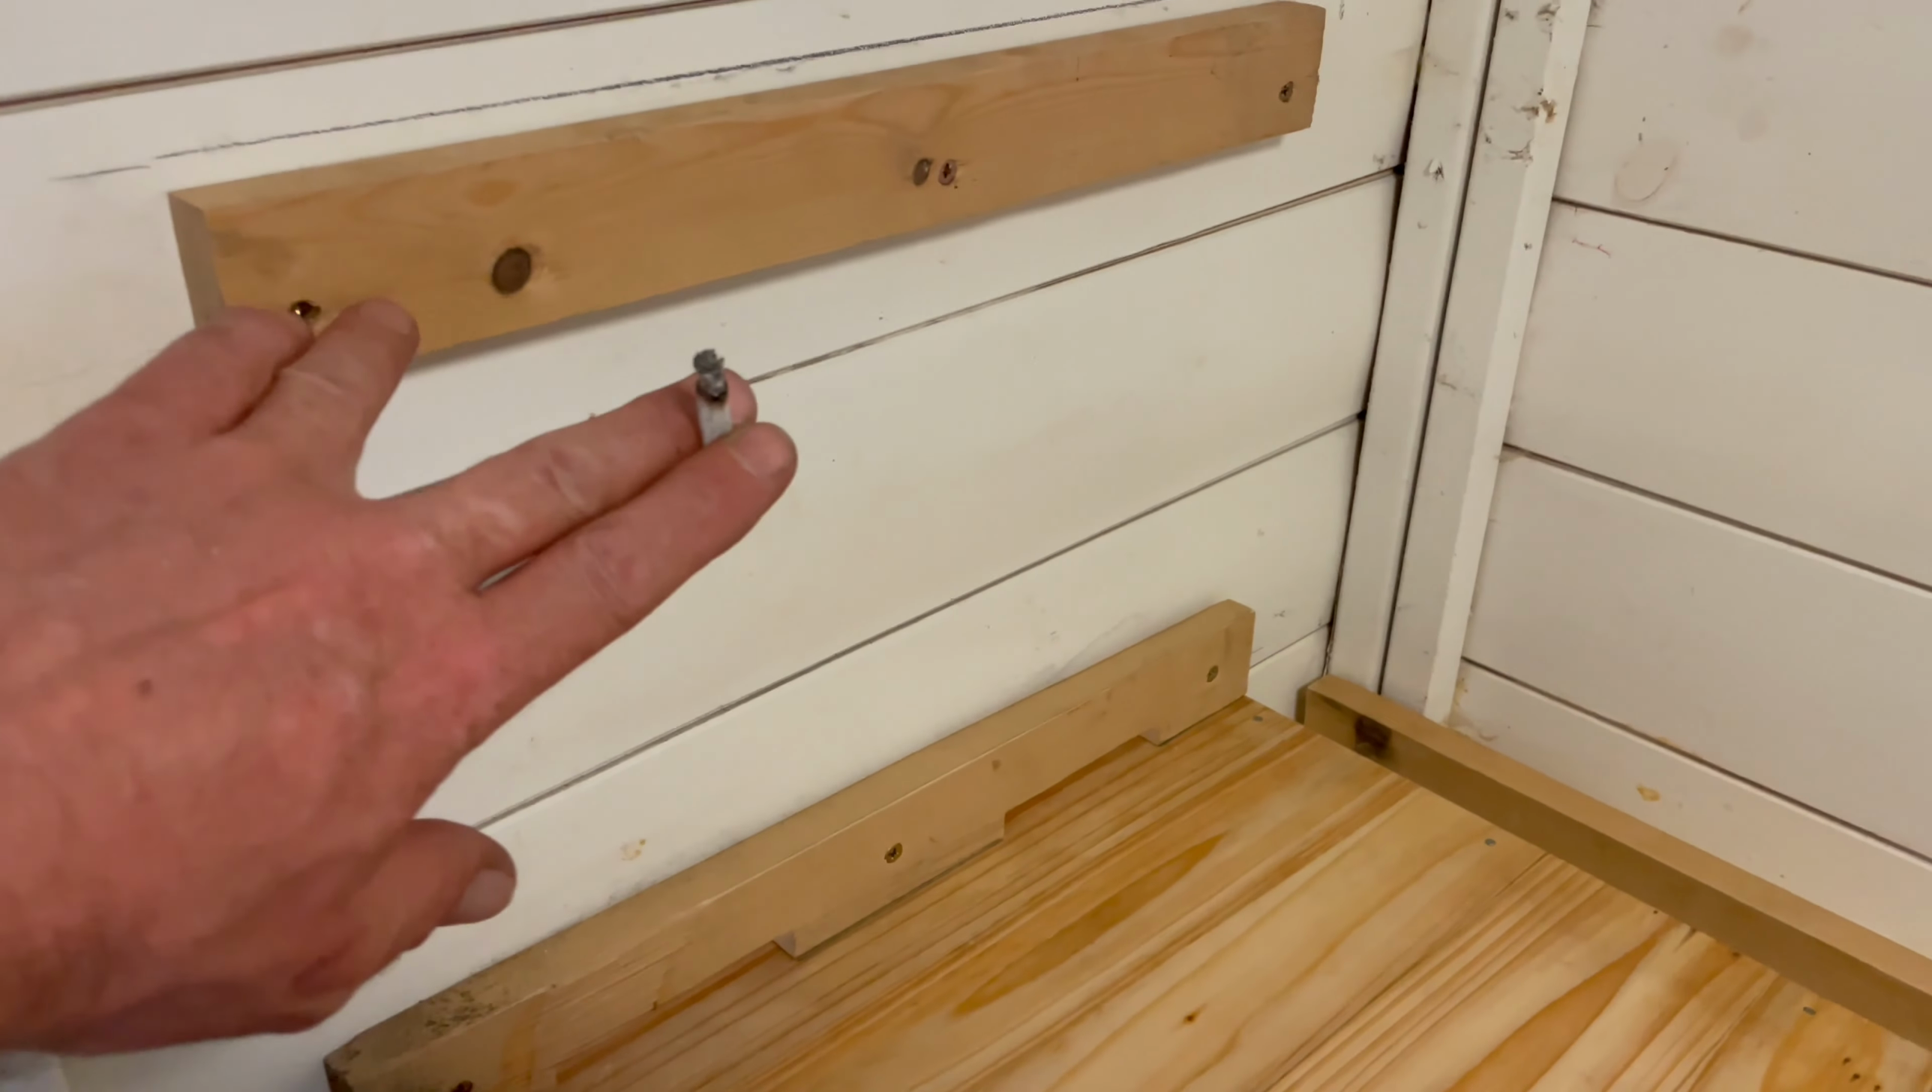What i've done is put a piece of timber on there to stop the um the hive pushing up against there.